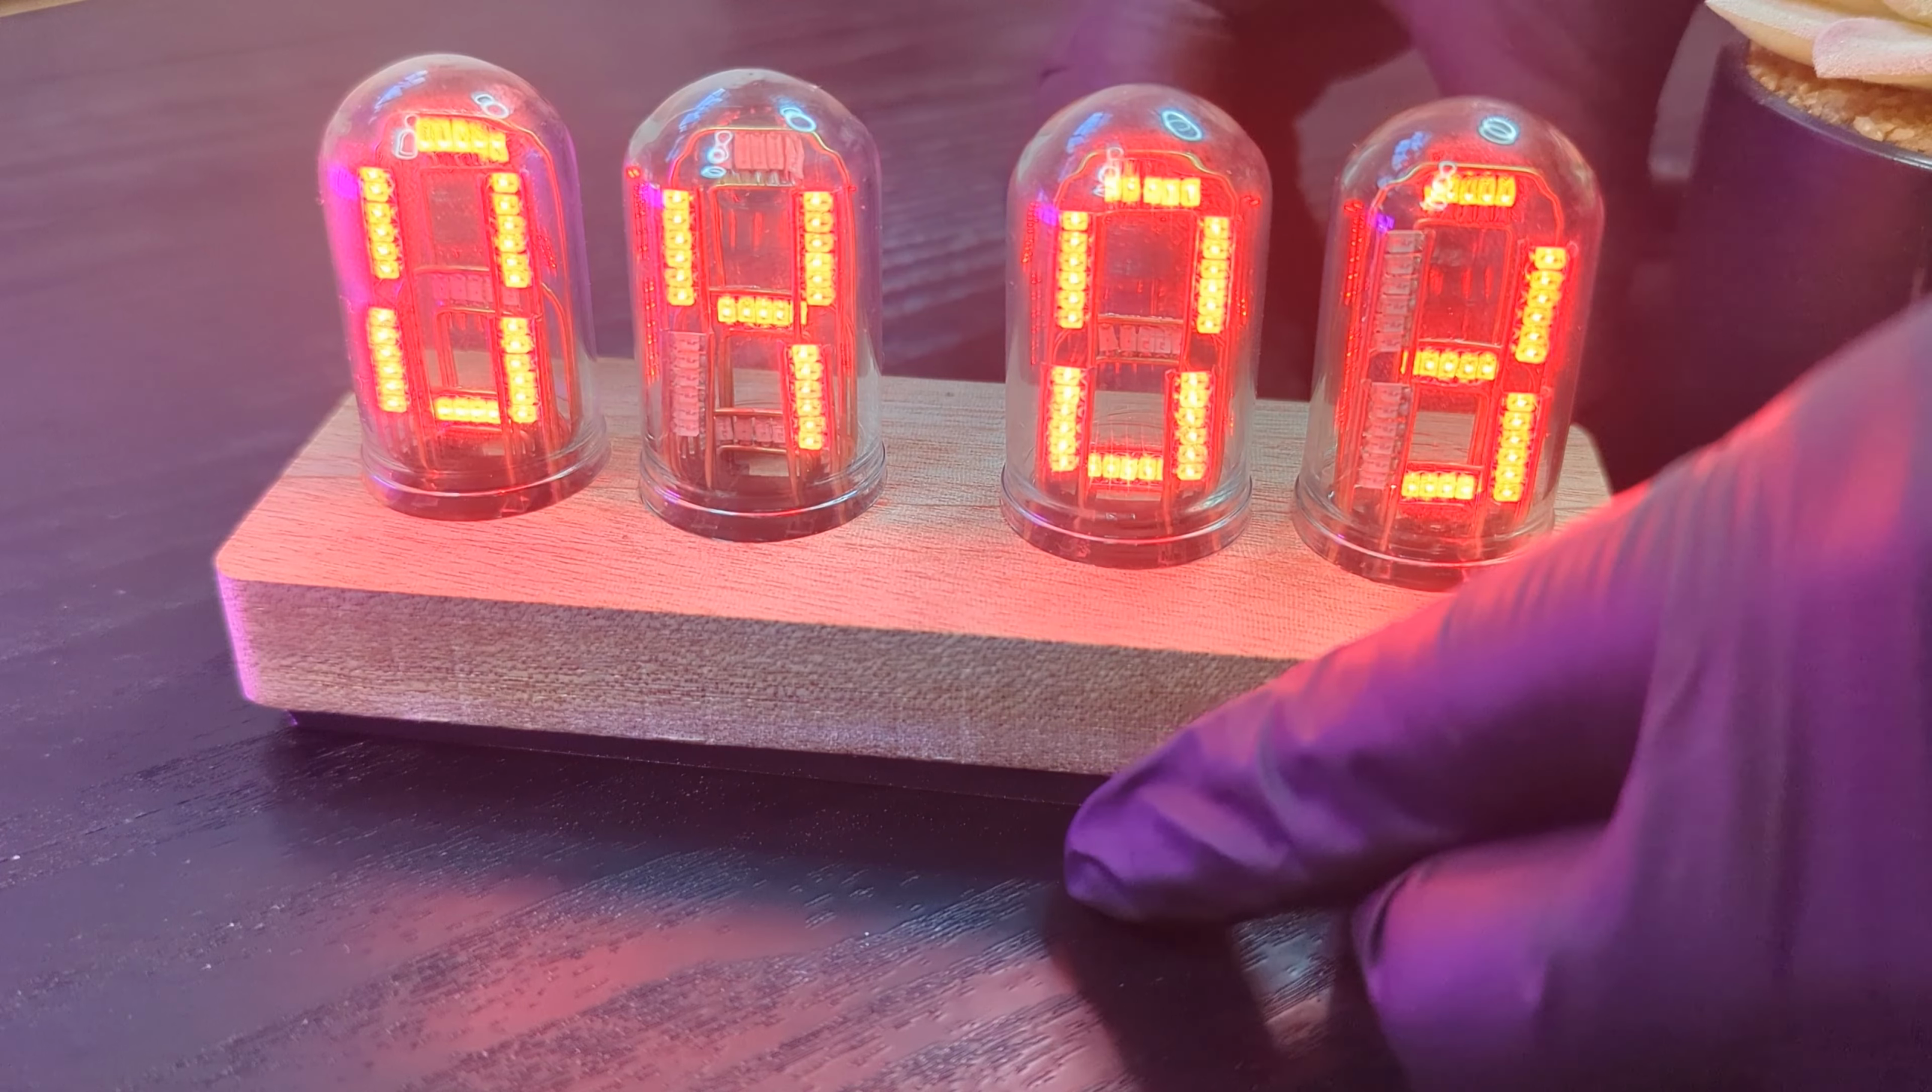Now to give it that Nixie tube look I got some of these glass tubes and put them on top of the housing.